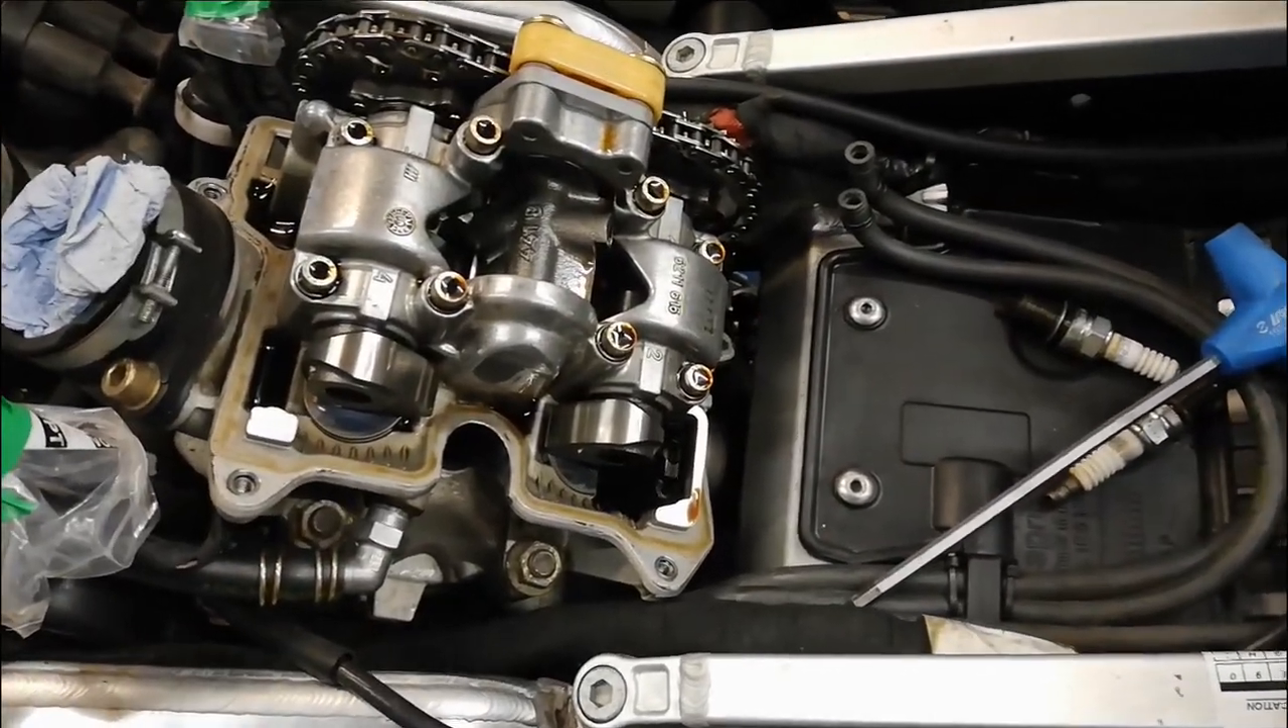So I've taken the rocker cover off and I've taken the spark plugs out.